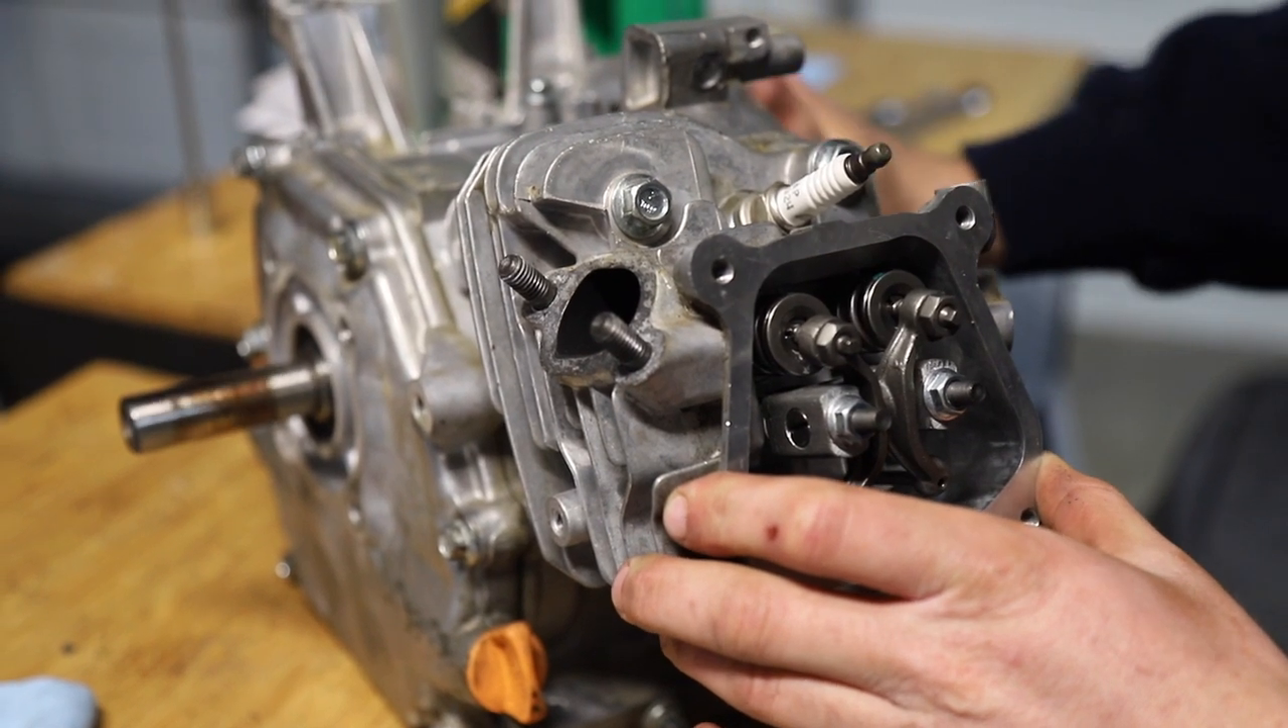You got the spark plug in.